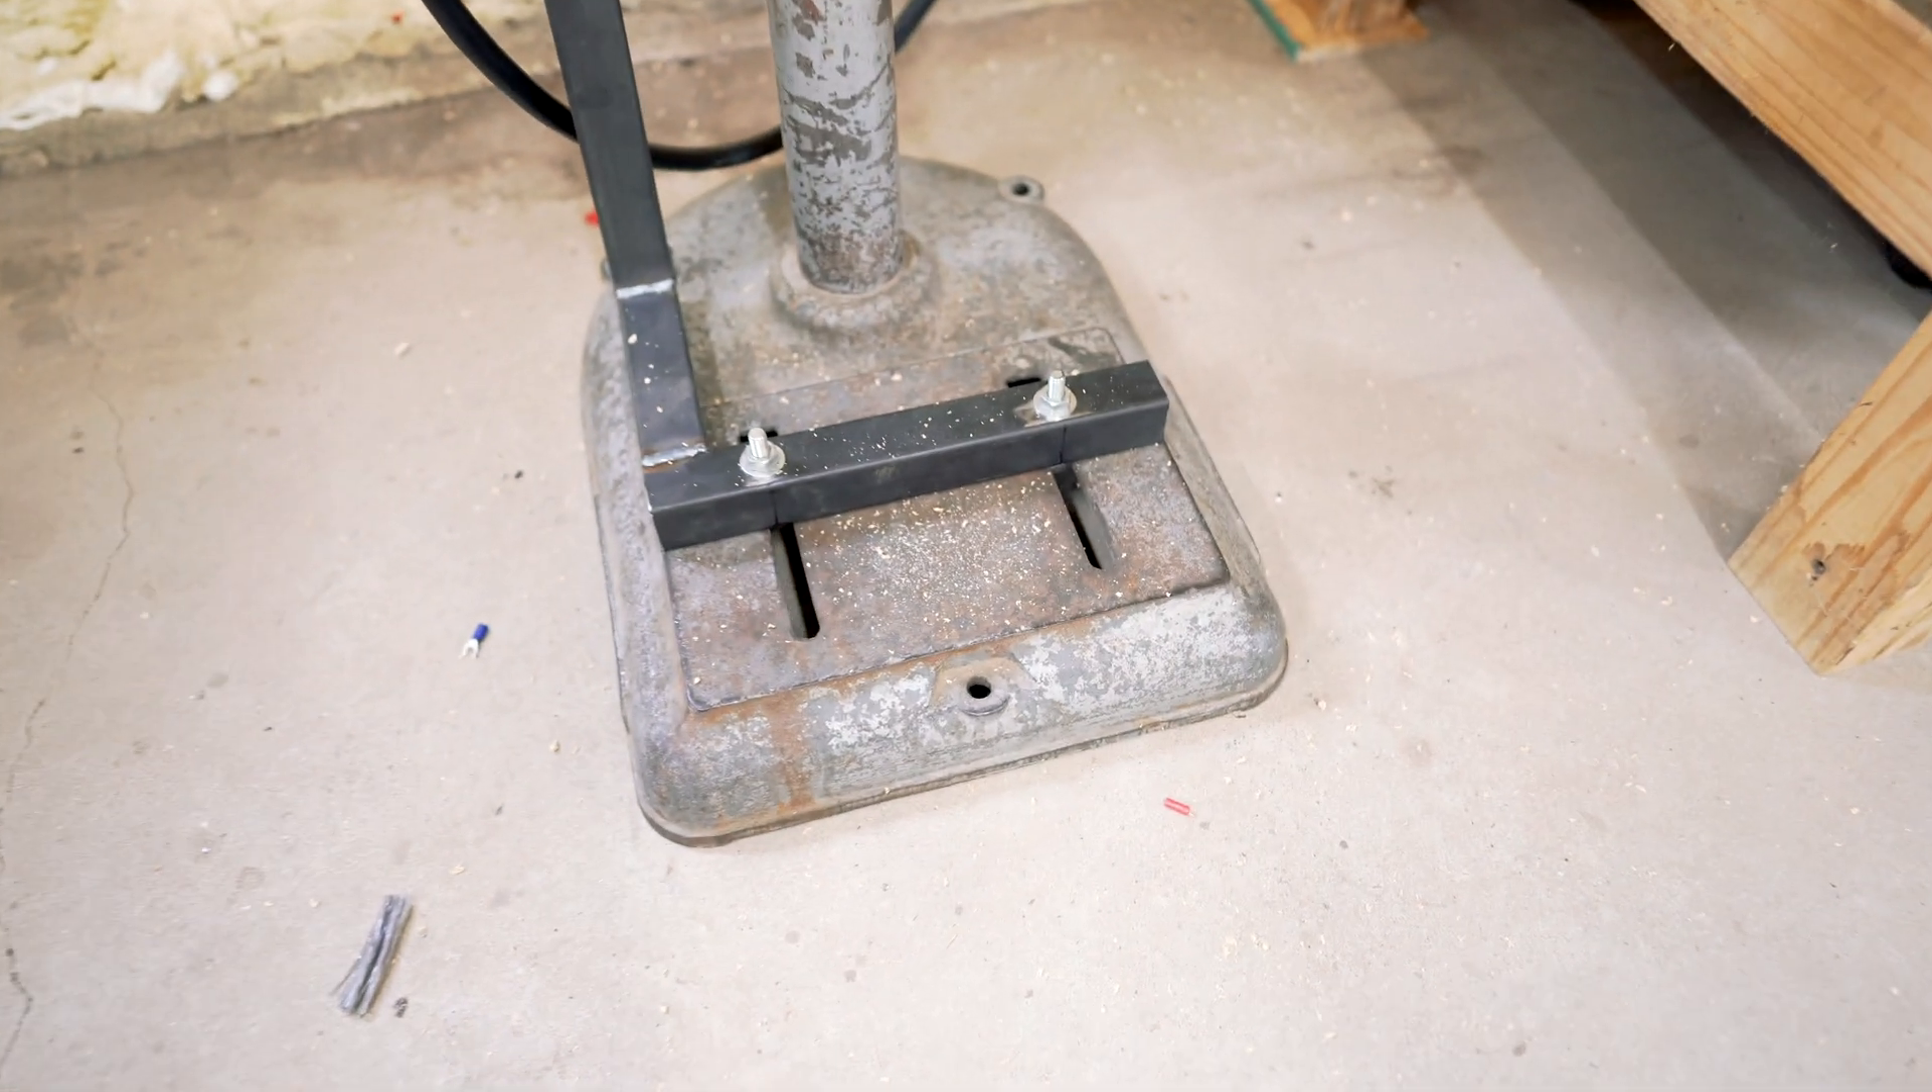I just welded a new base that attaches to the platform.